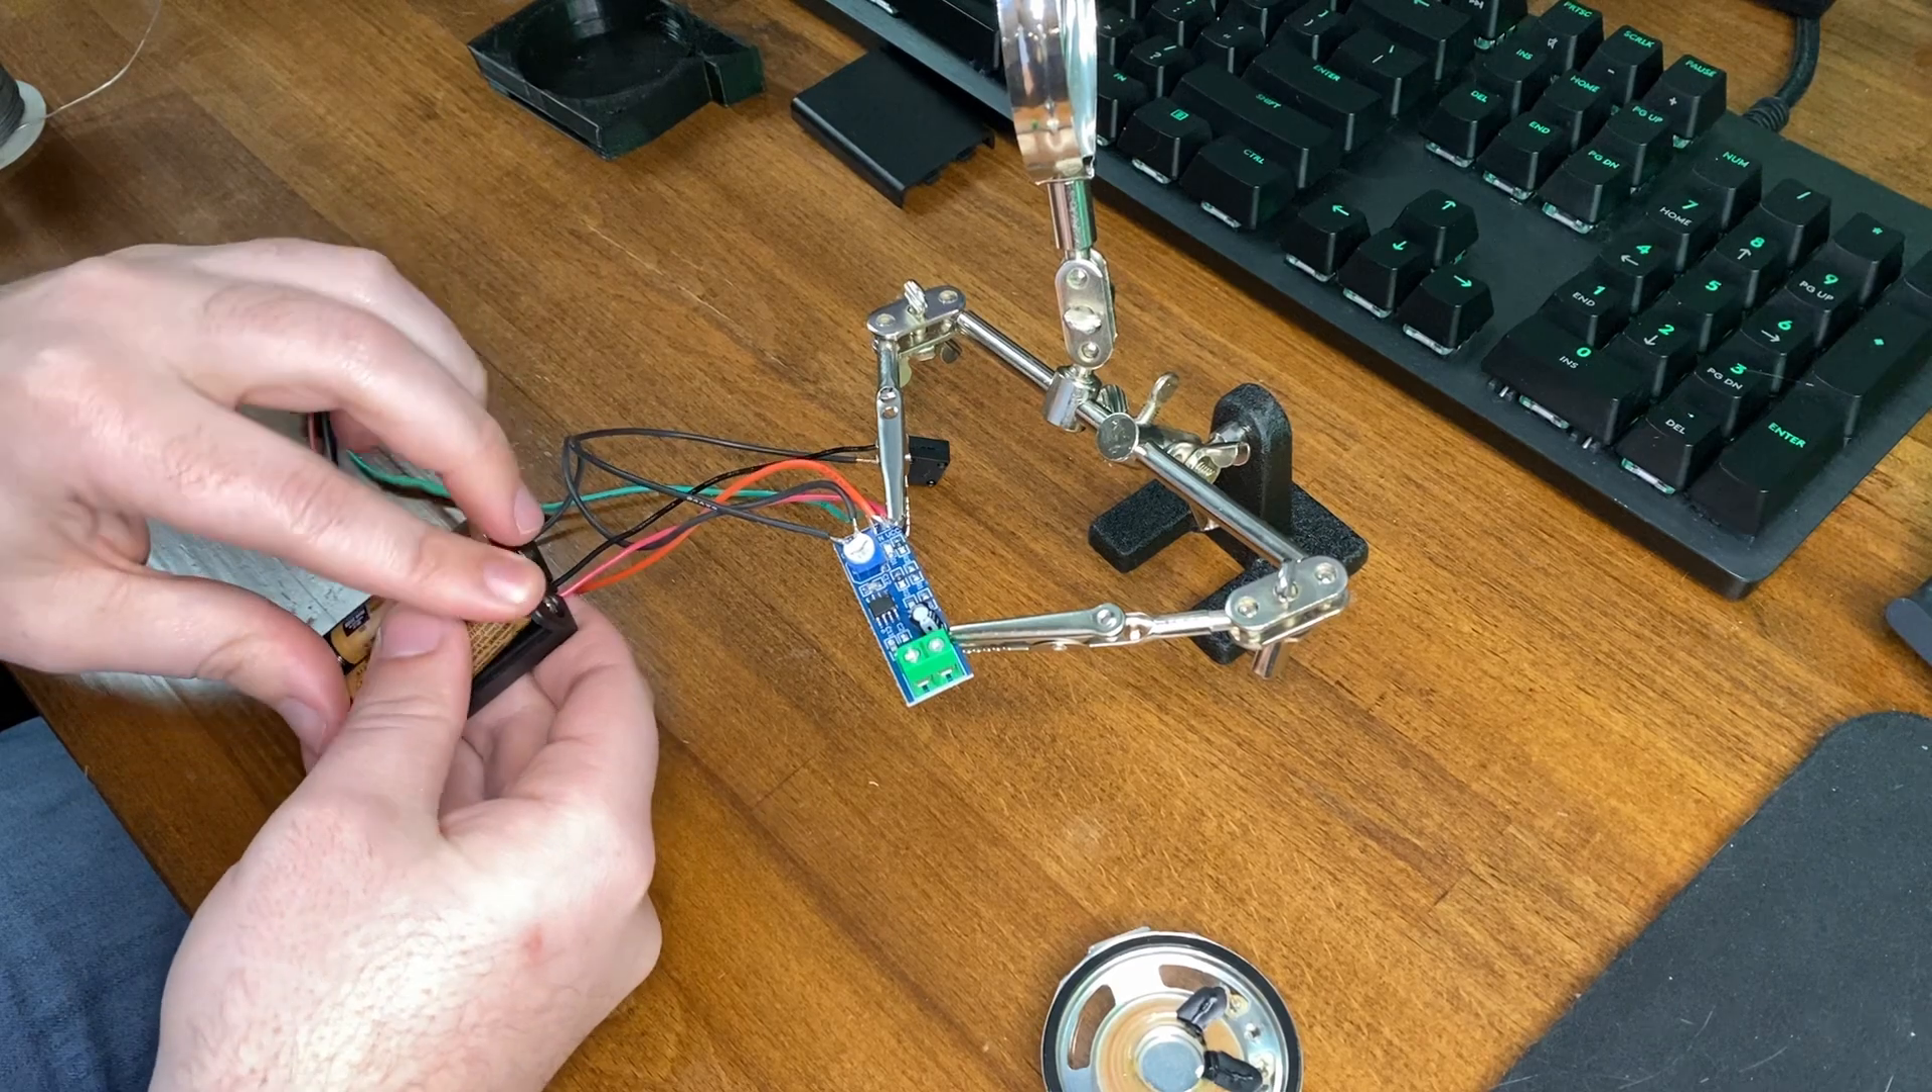Now, I don't have the speaker plugged in.